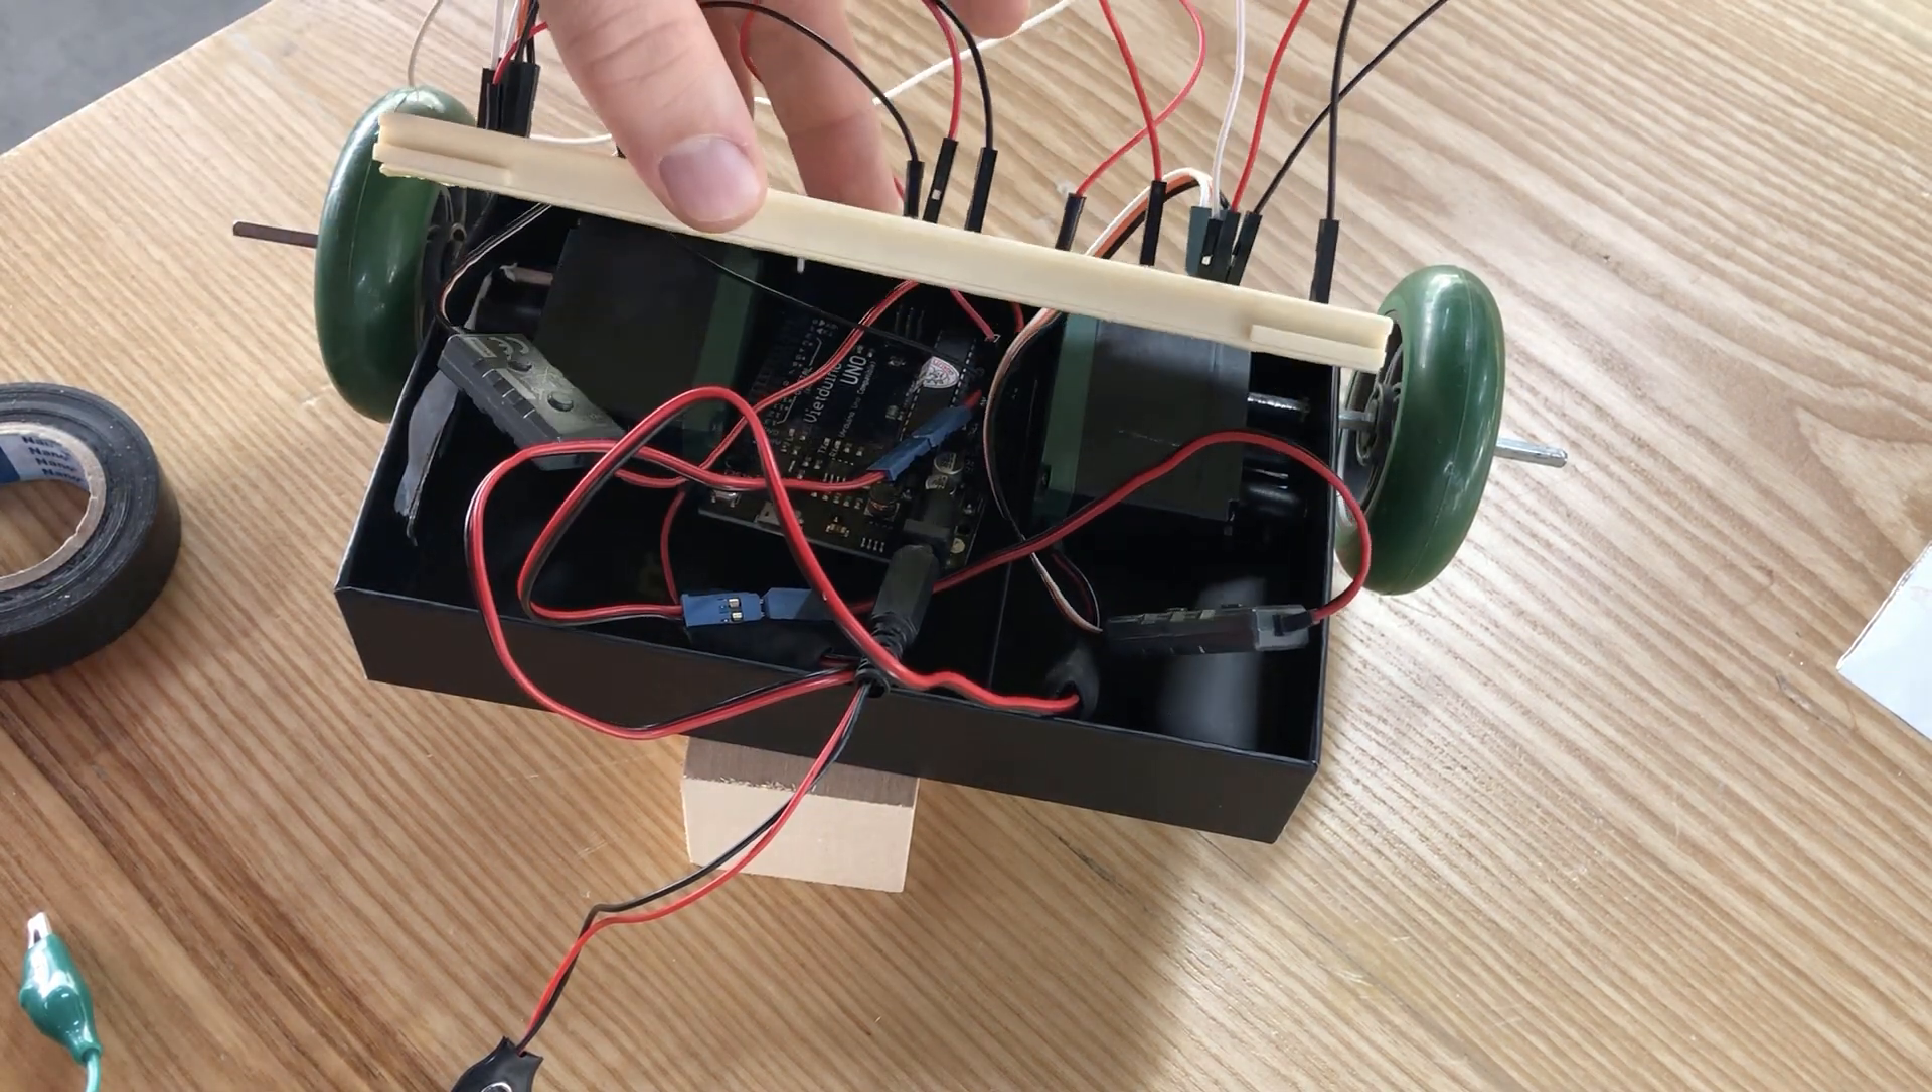I've kind of crammed all the wires in the Arduino and started putting things into this box.